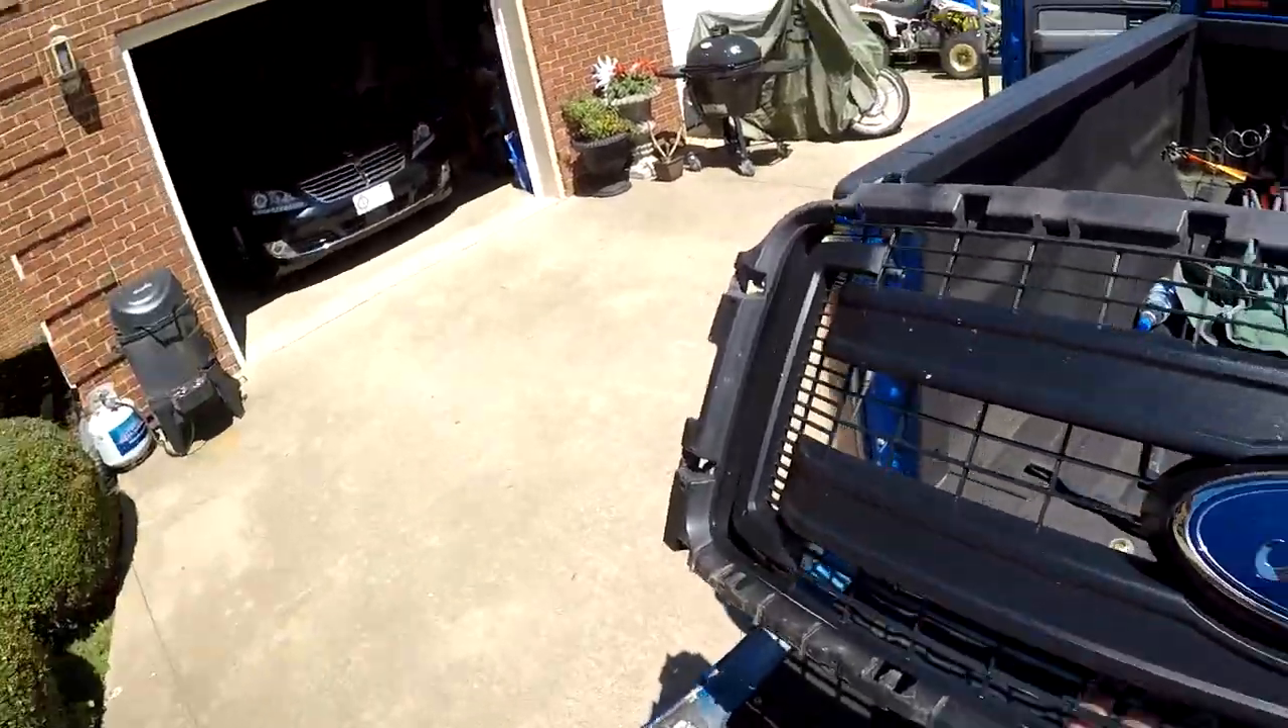I still have to pull the emblem off.